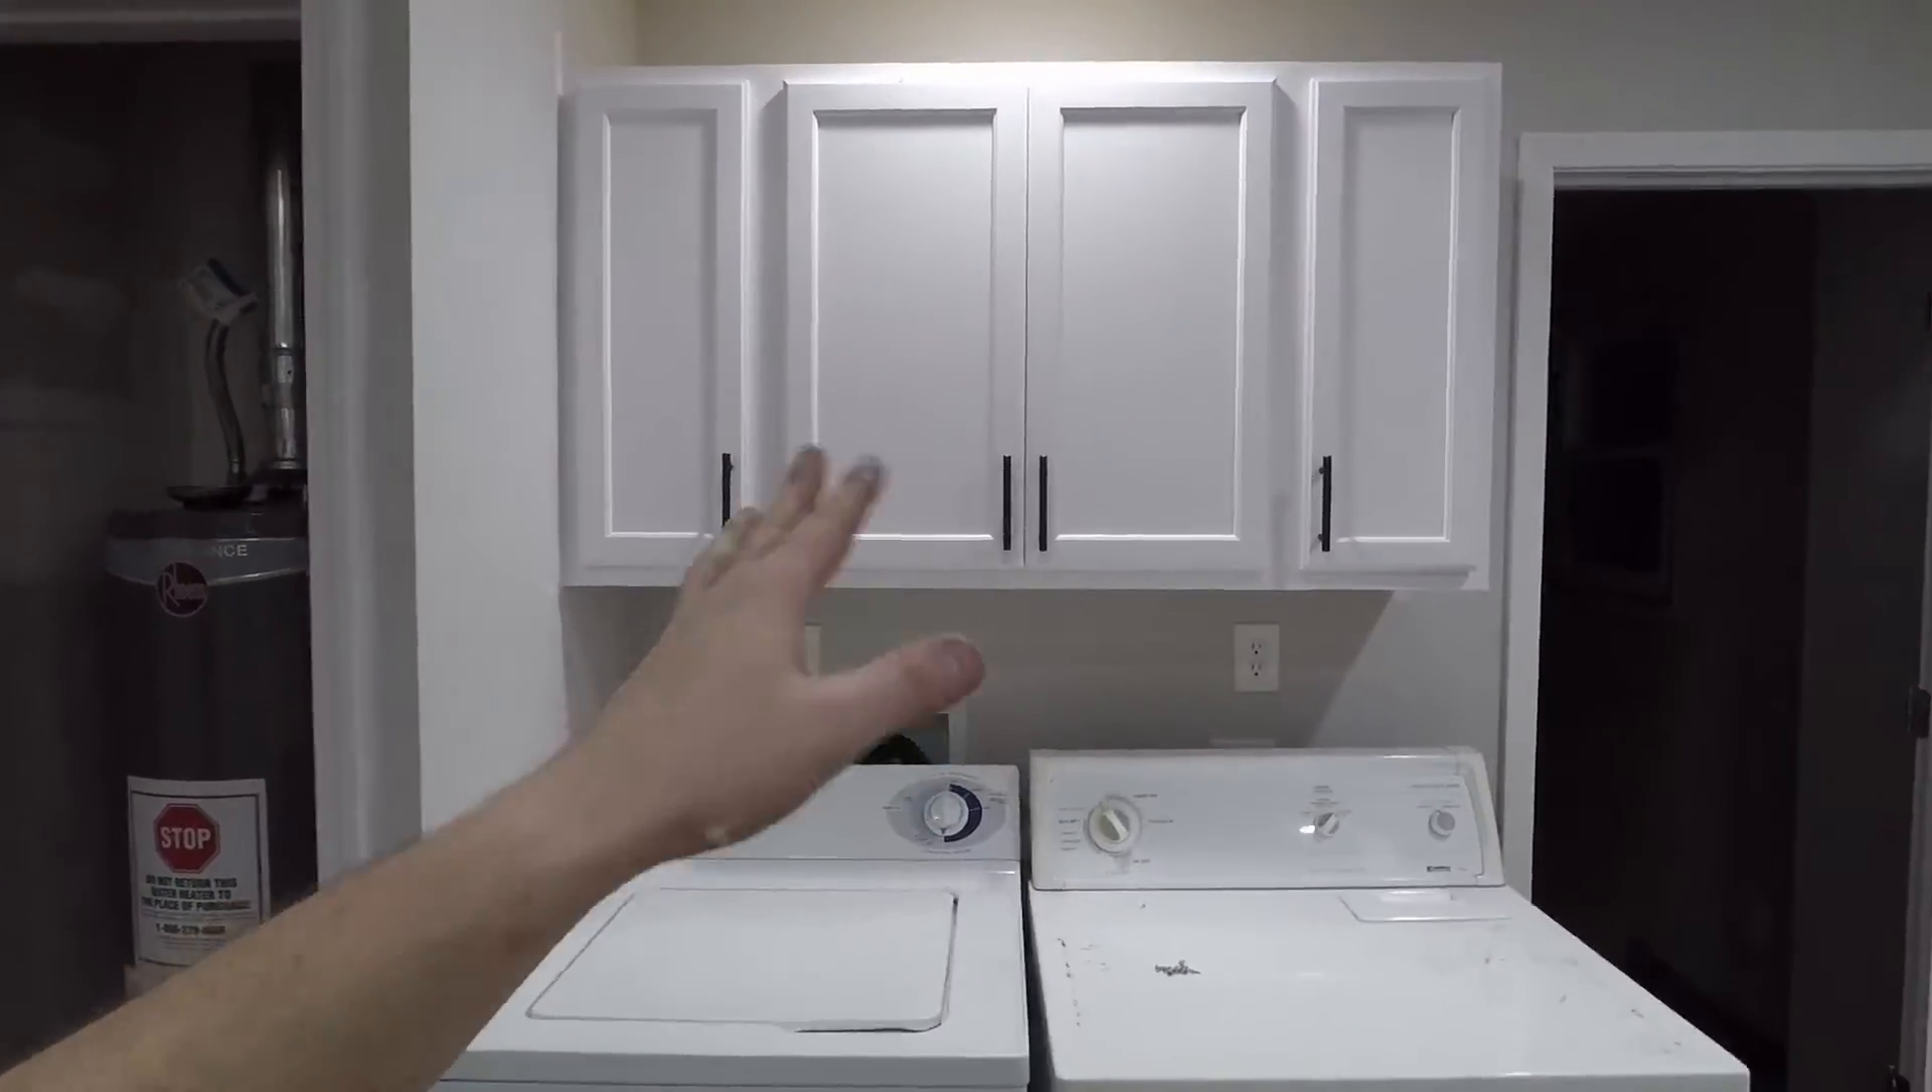I got the cabinet doors painted finally put up got the handles put on.